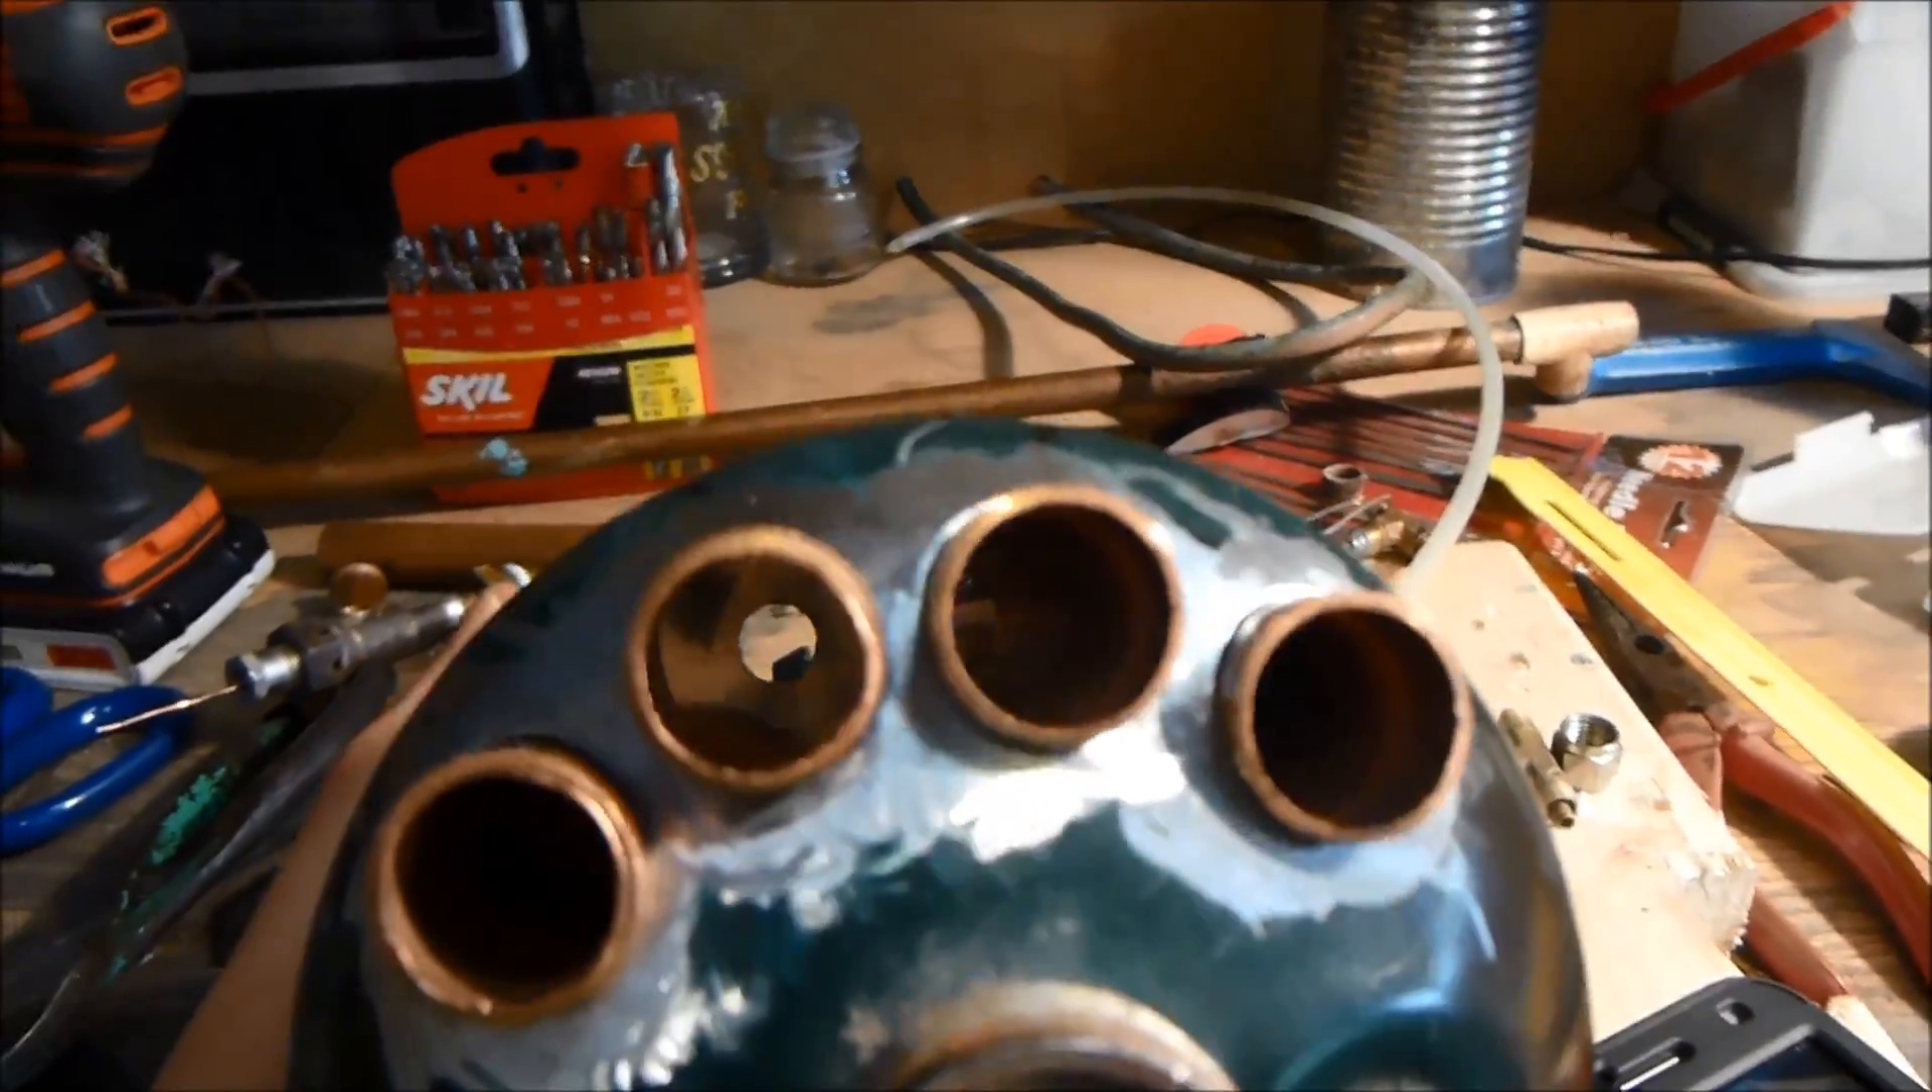I've got all the boiler tubes in.